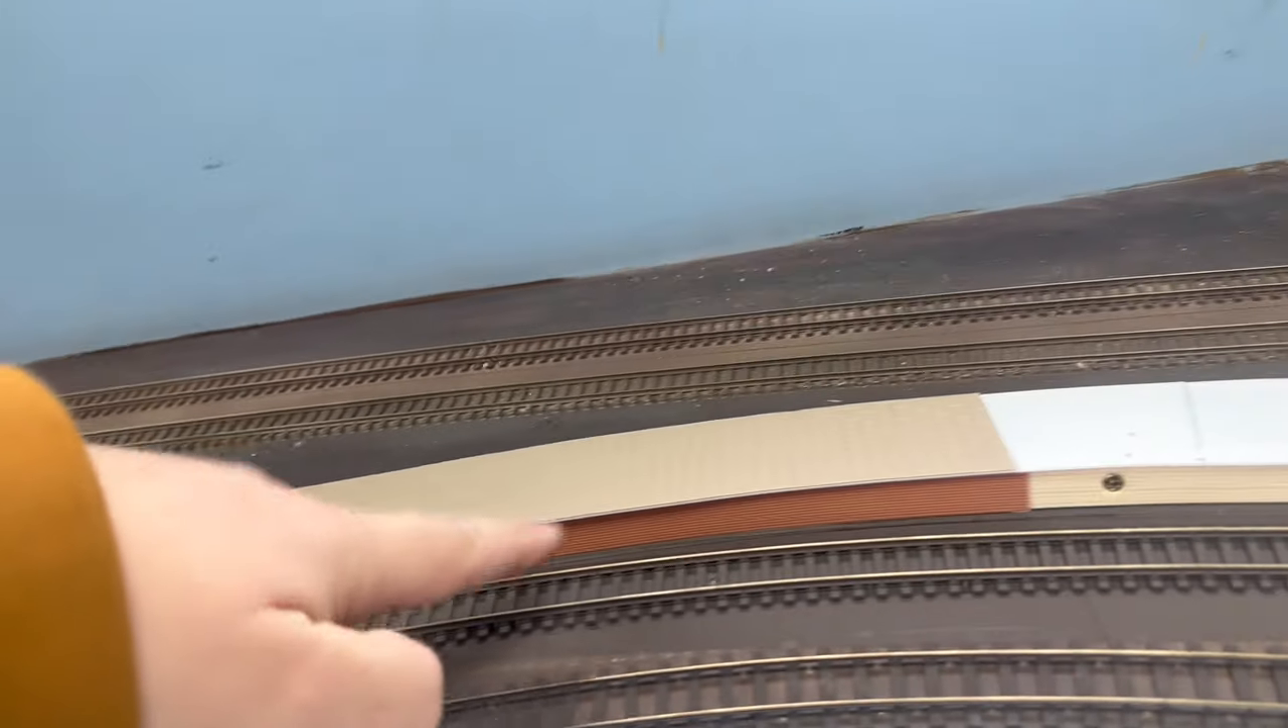I've started to just put in the brick sheets along the side.